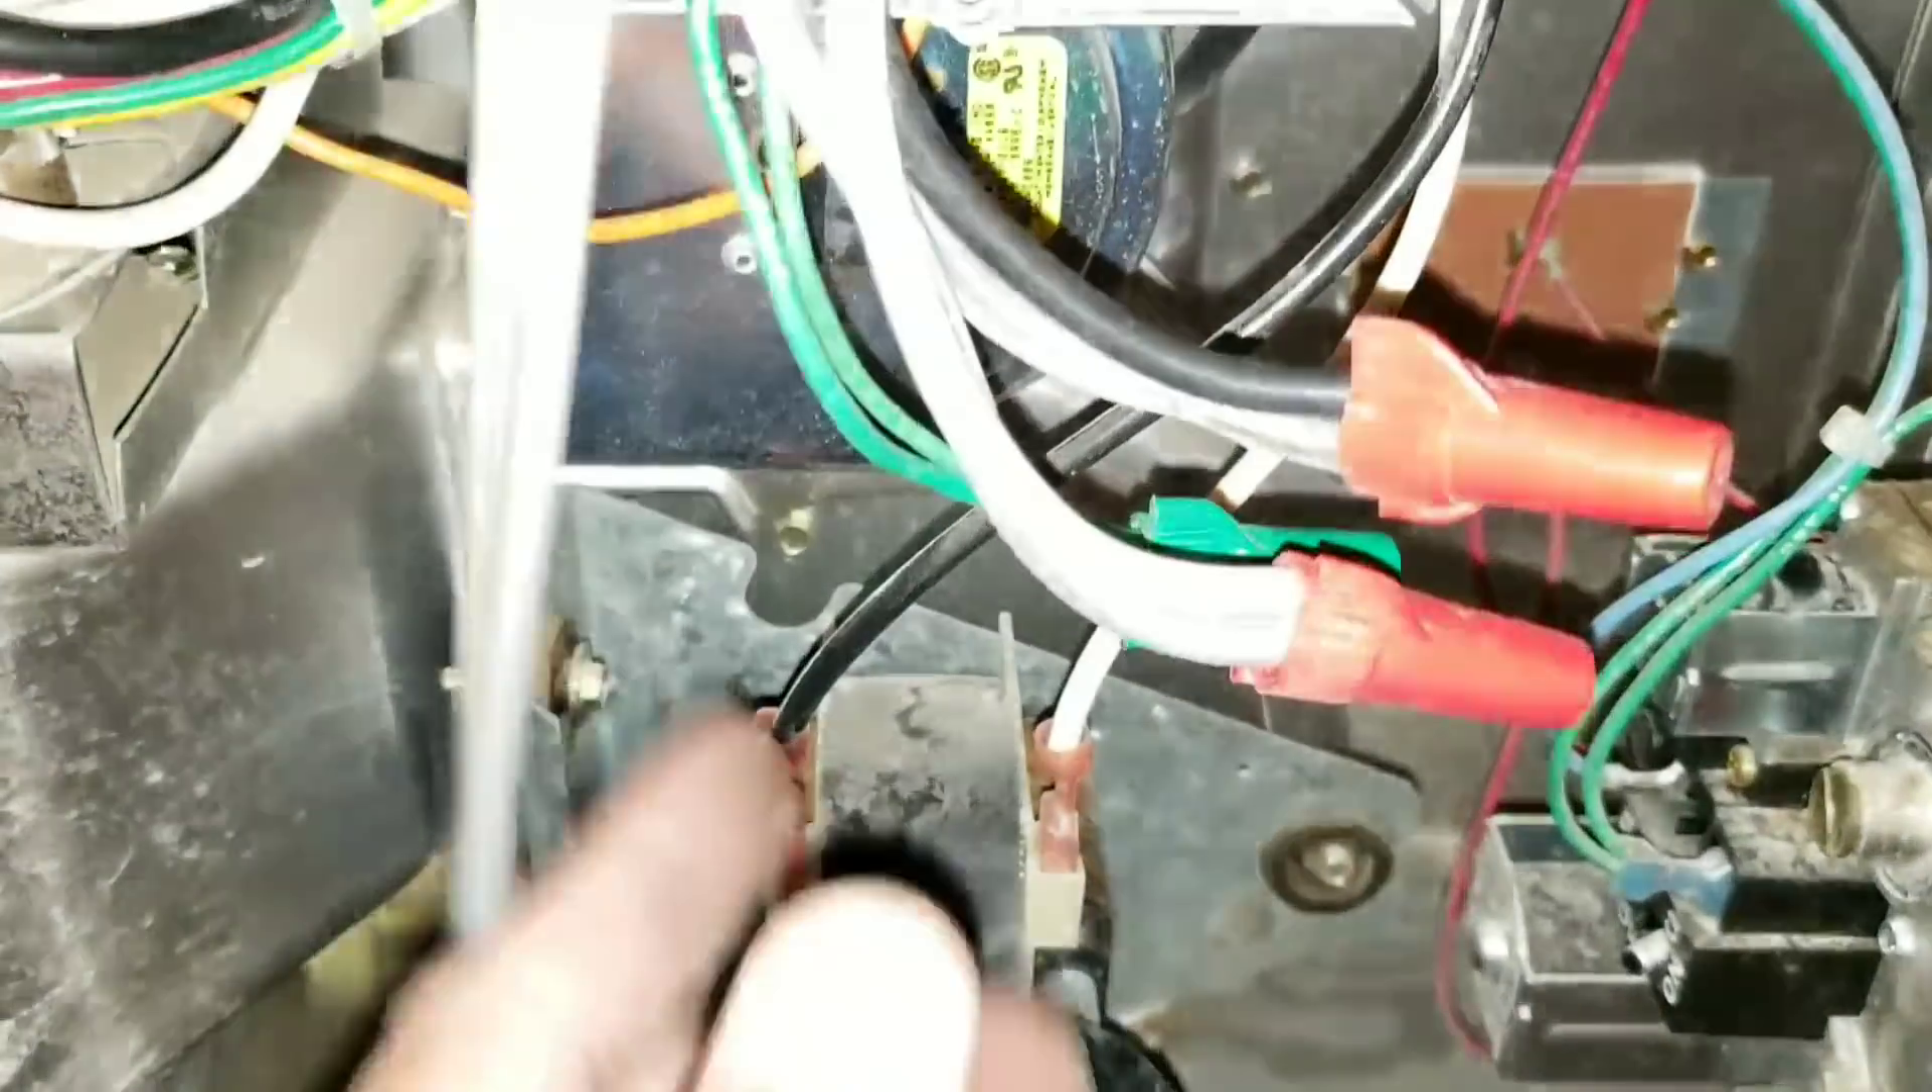Here I wire nutted my wires and now I'm going to redo my testing.